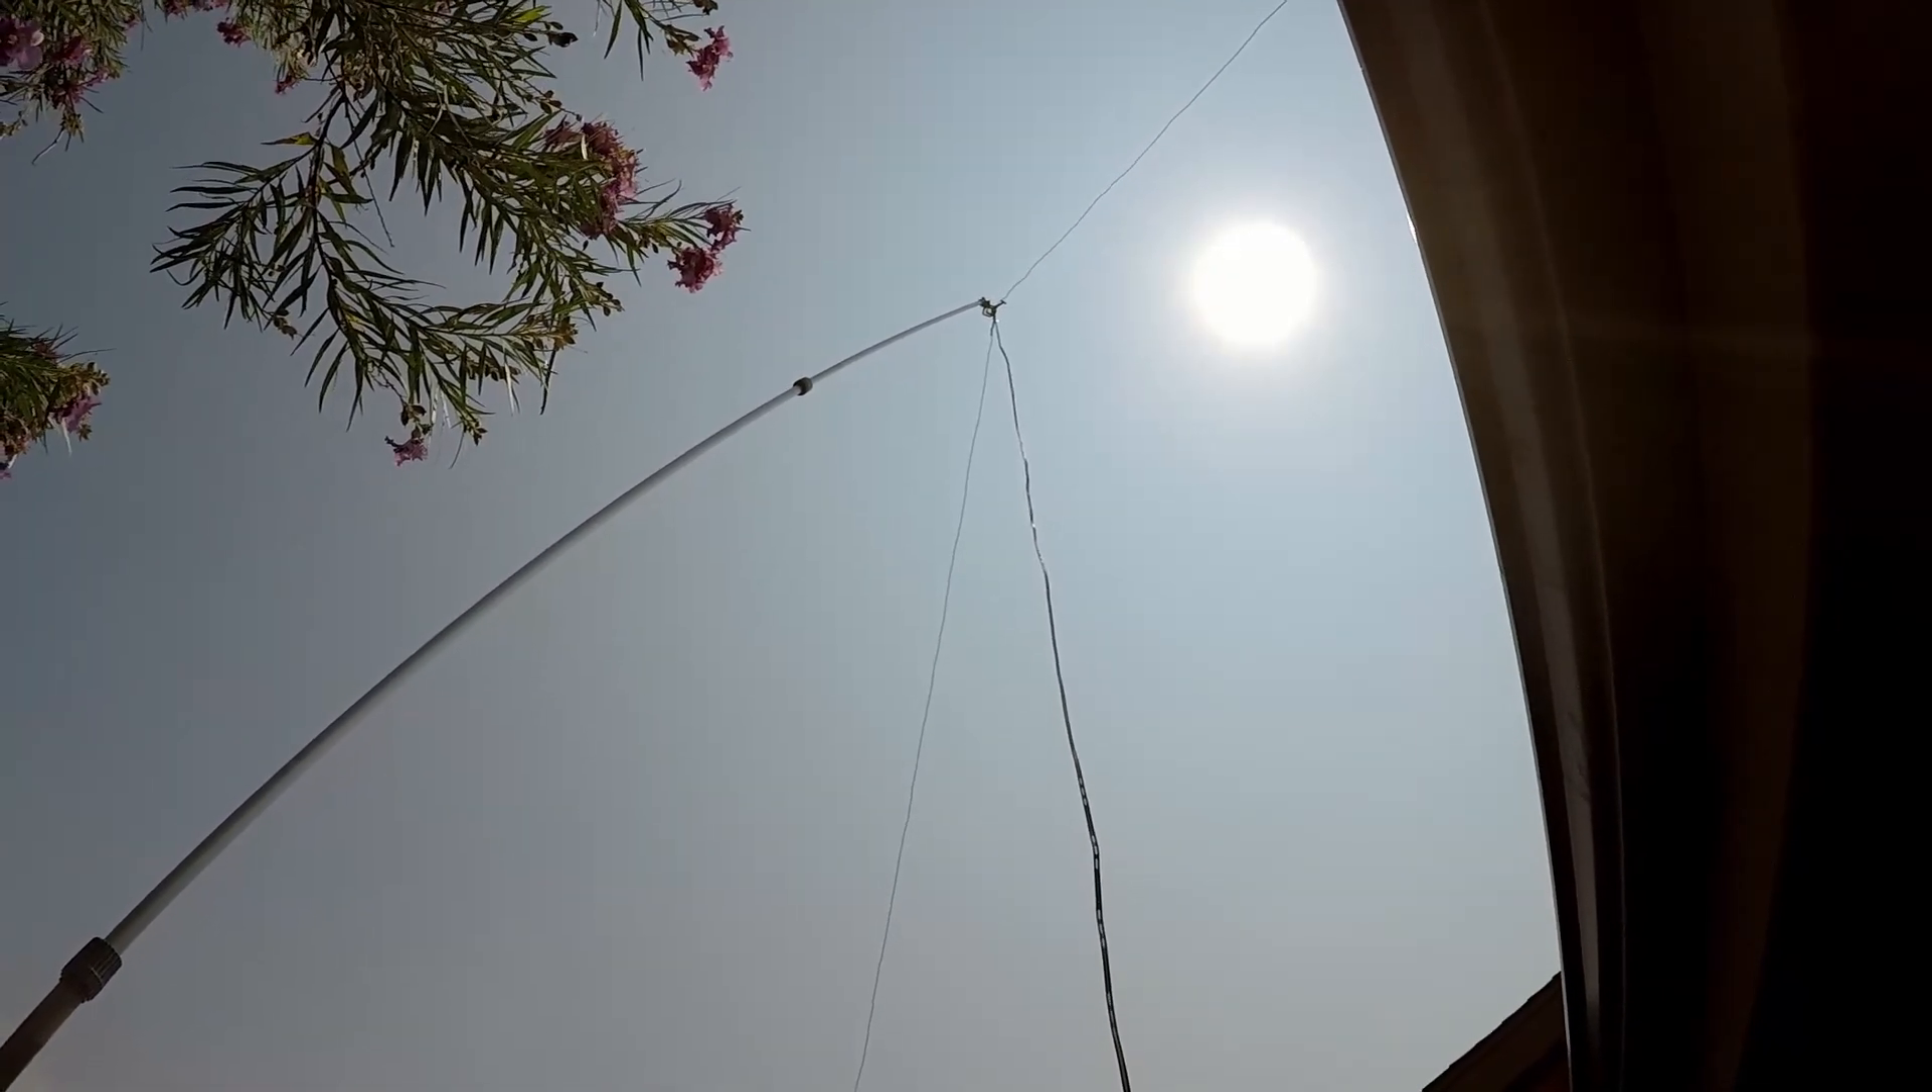You can see I've got the doublet stuck up there on a painter's pole.